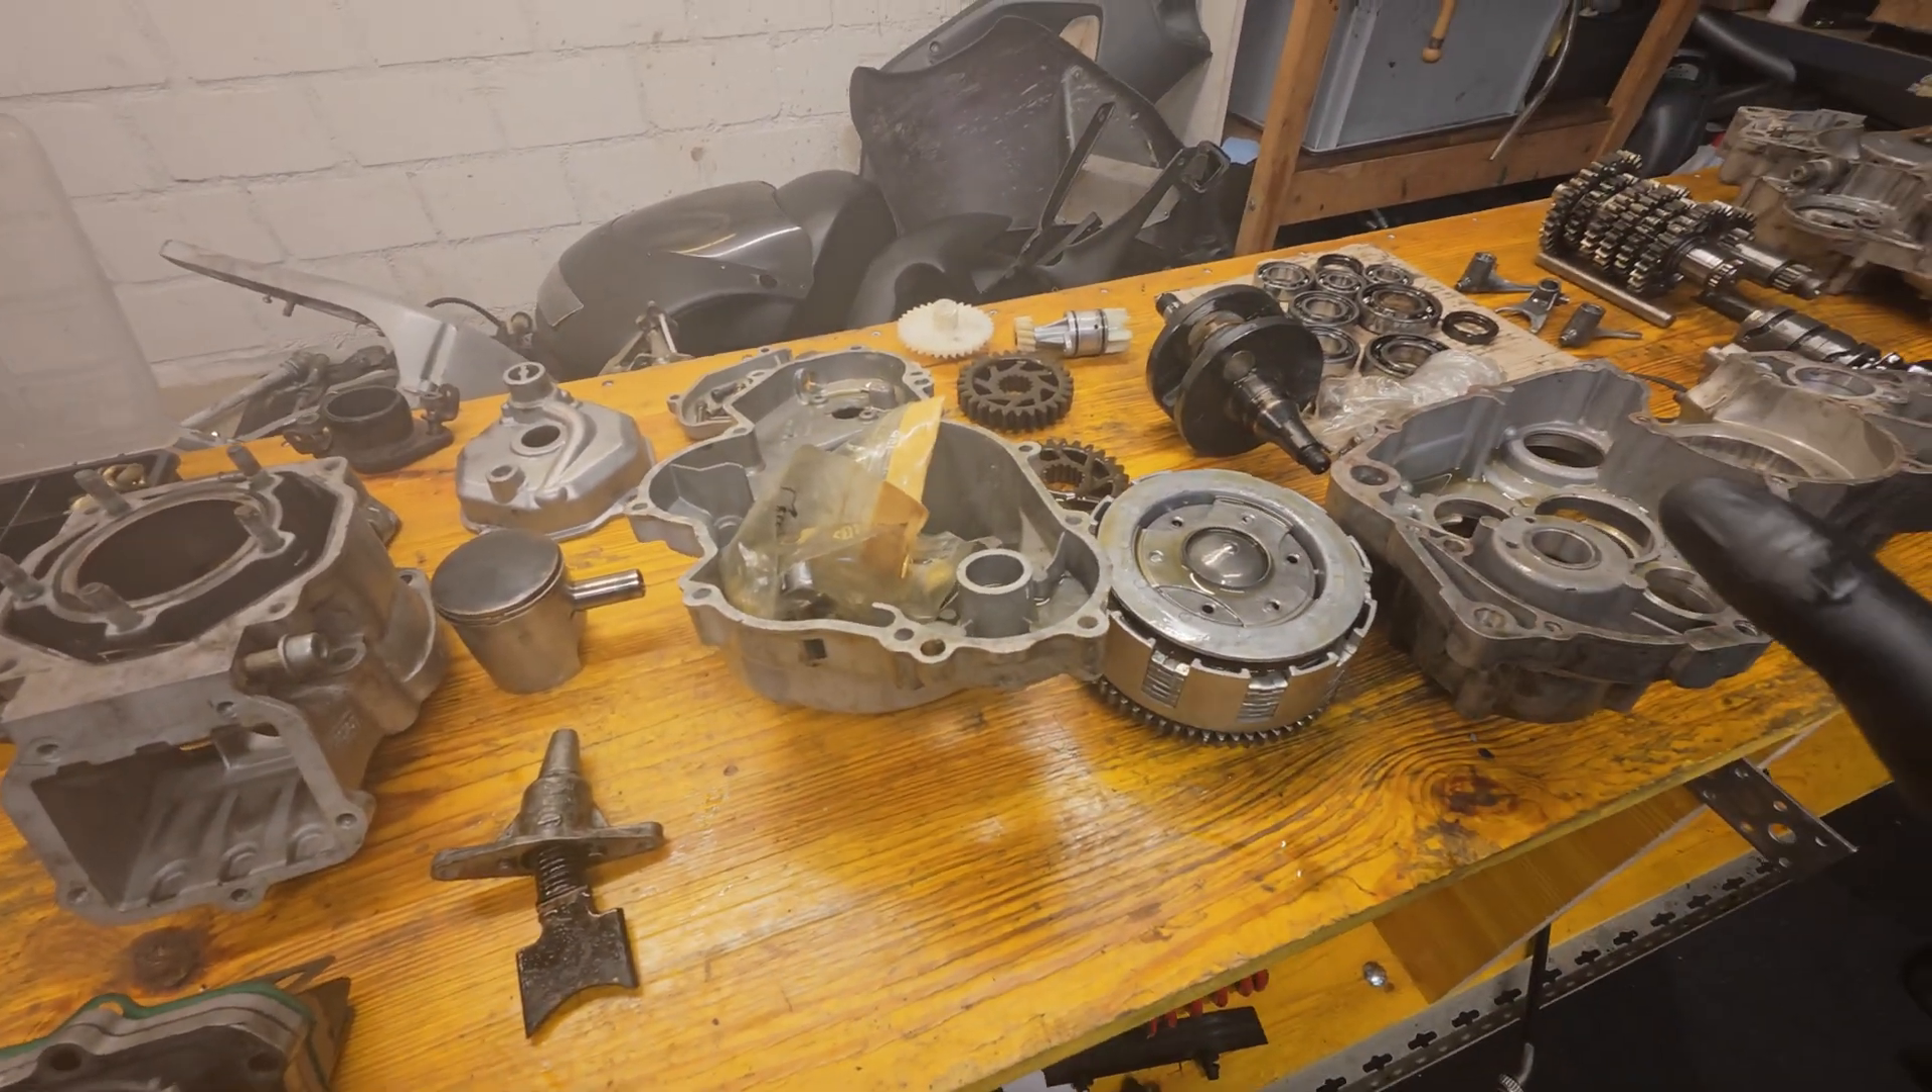So we got every part of the engine now disassembled here.